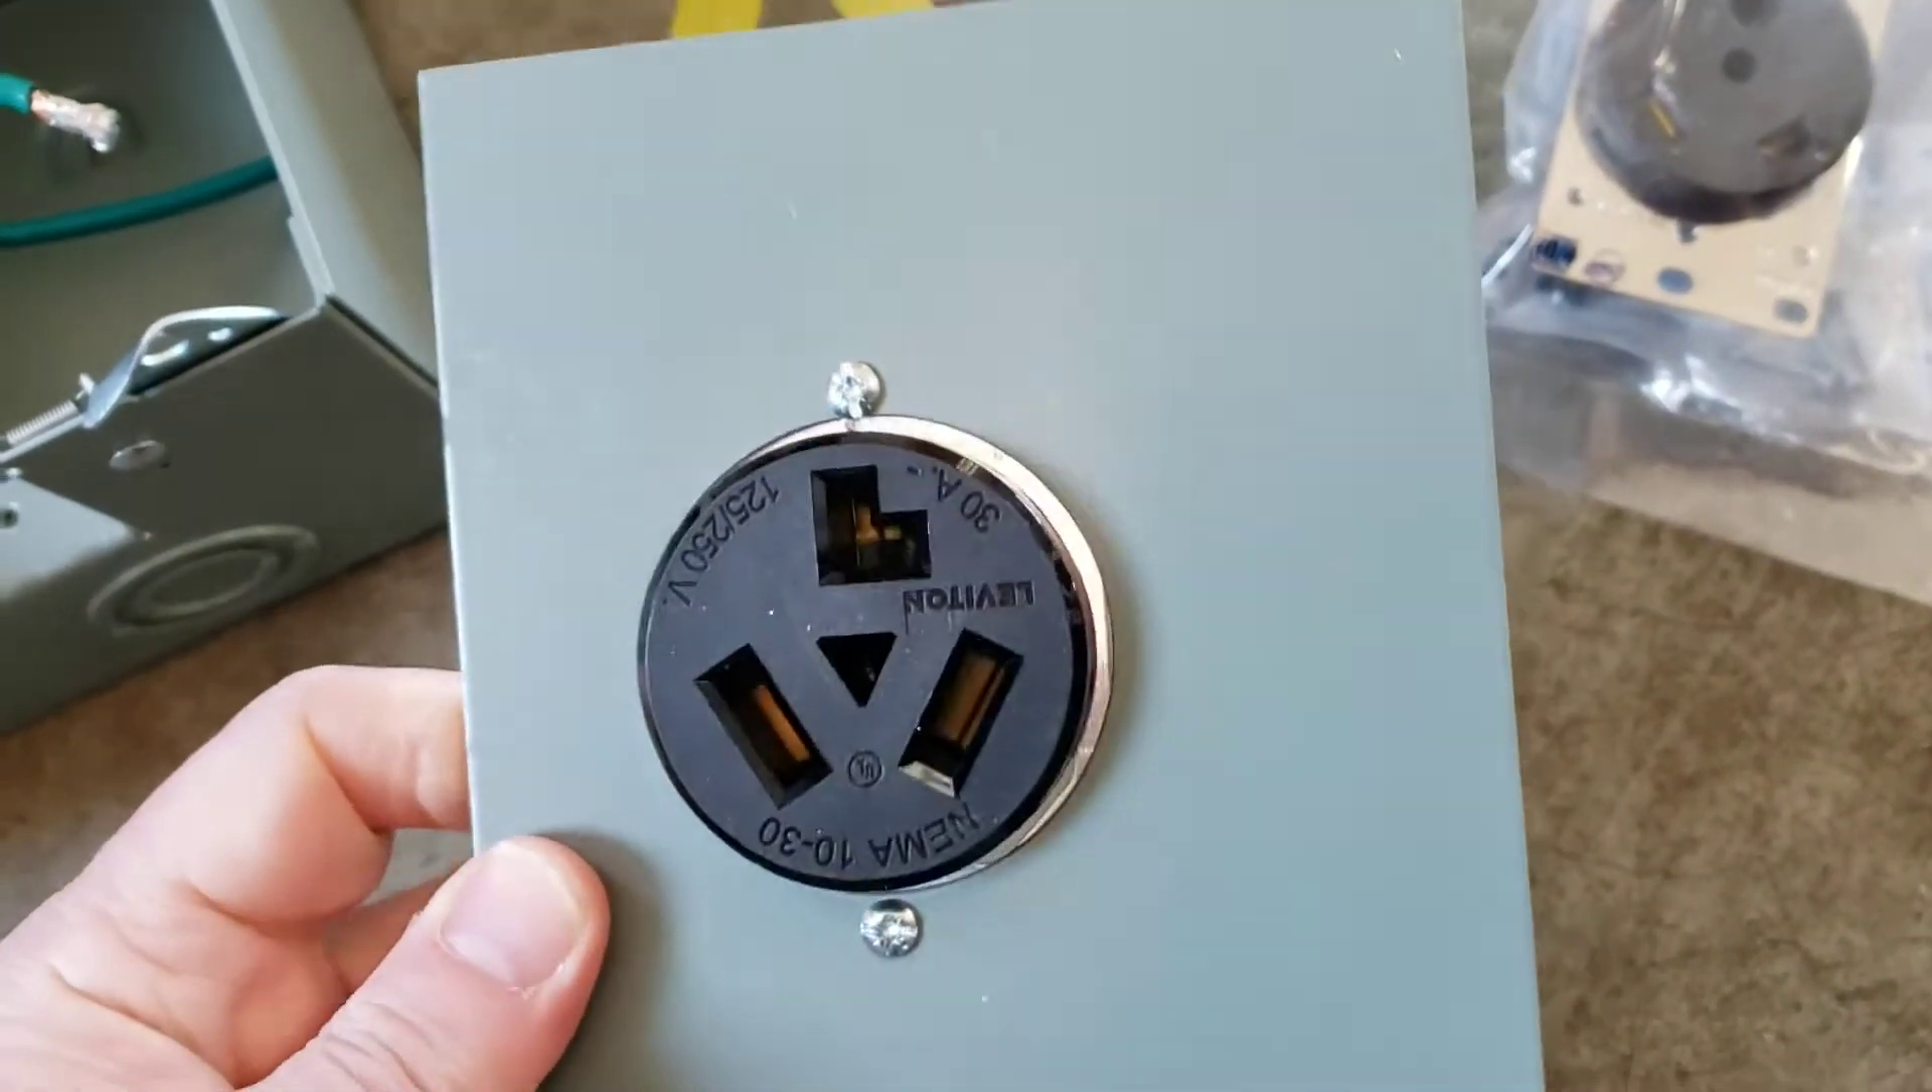Here's the outlet installed in the plate before we put it back in.